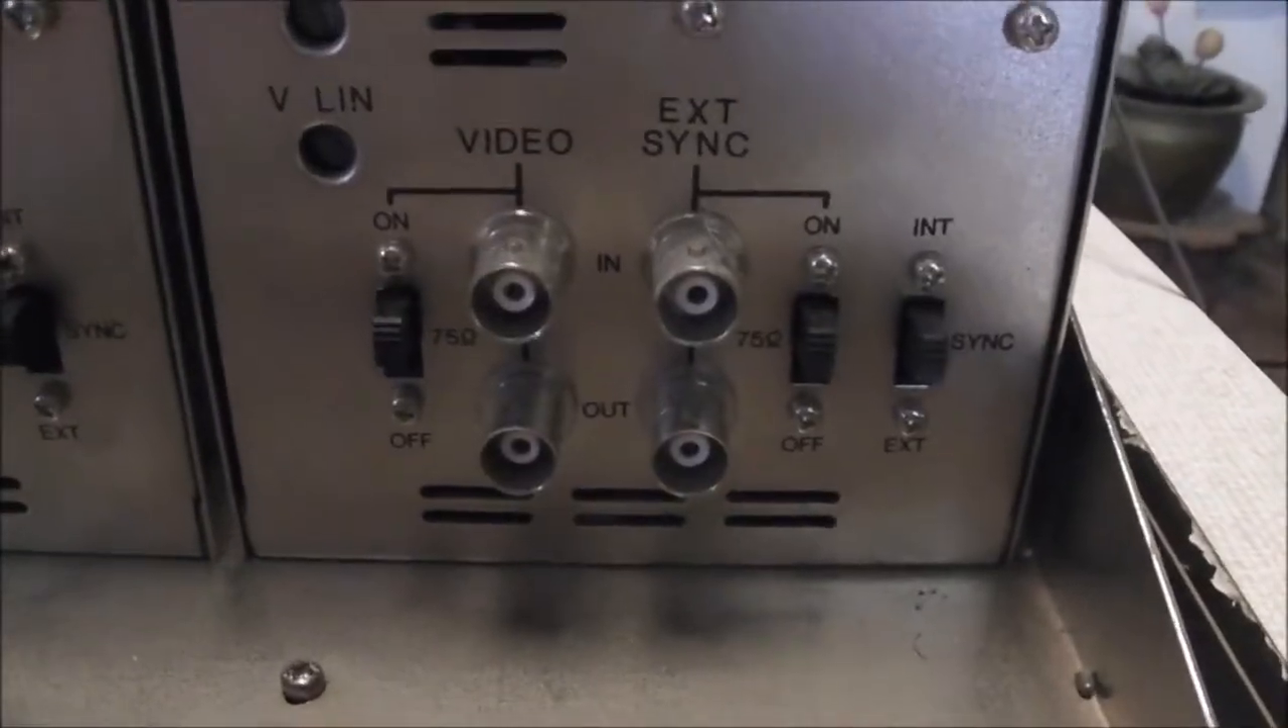Before we go inside, we'll have a closer look at what's here on the back, with all the cables removed.